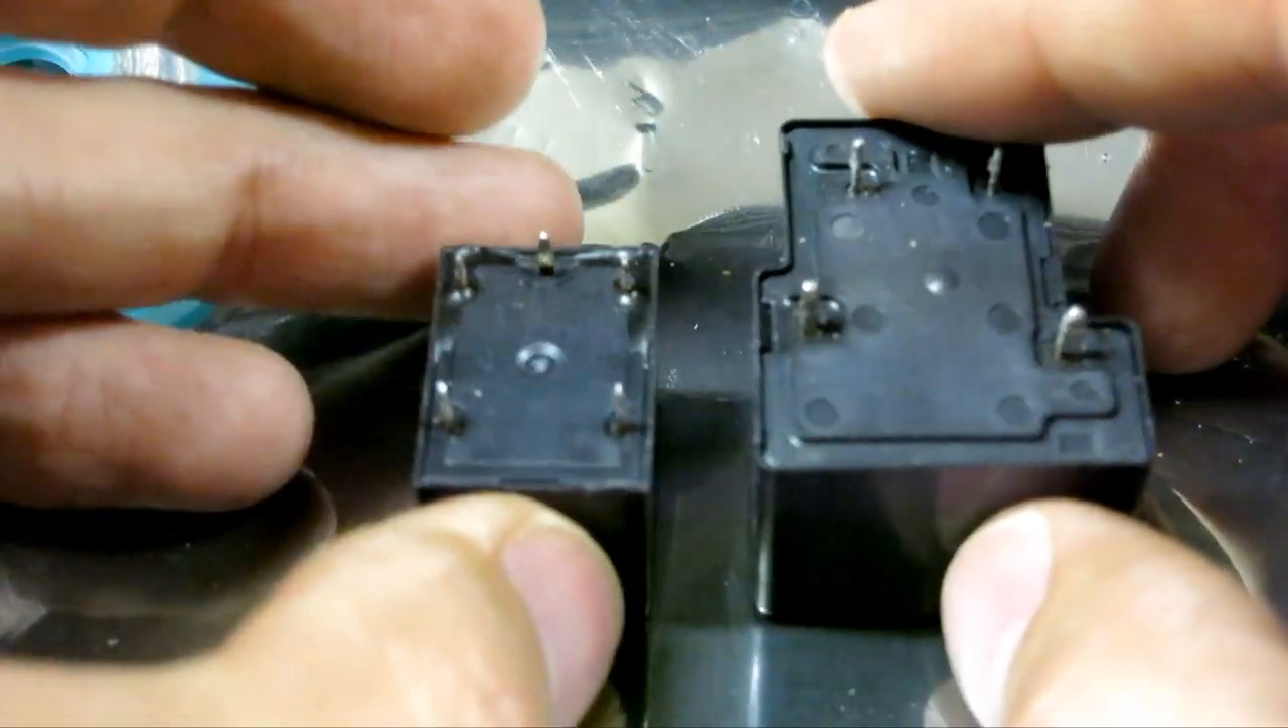I won't lie, it did take me a long time to de-solder these connections, about 30 minutes, but now I have one relay out, and then I have a second relay out from the board.